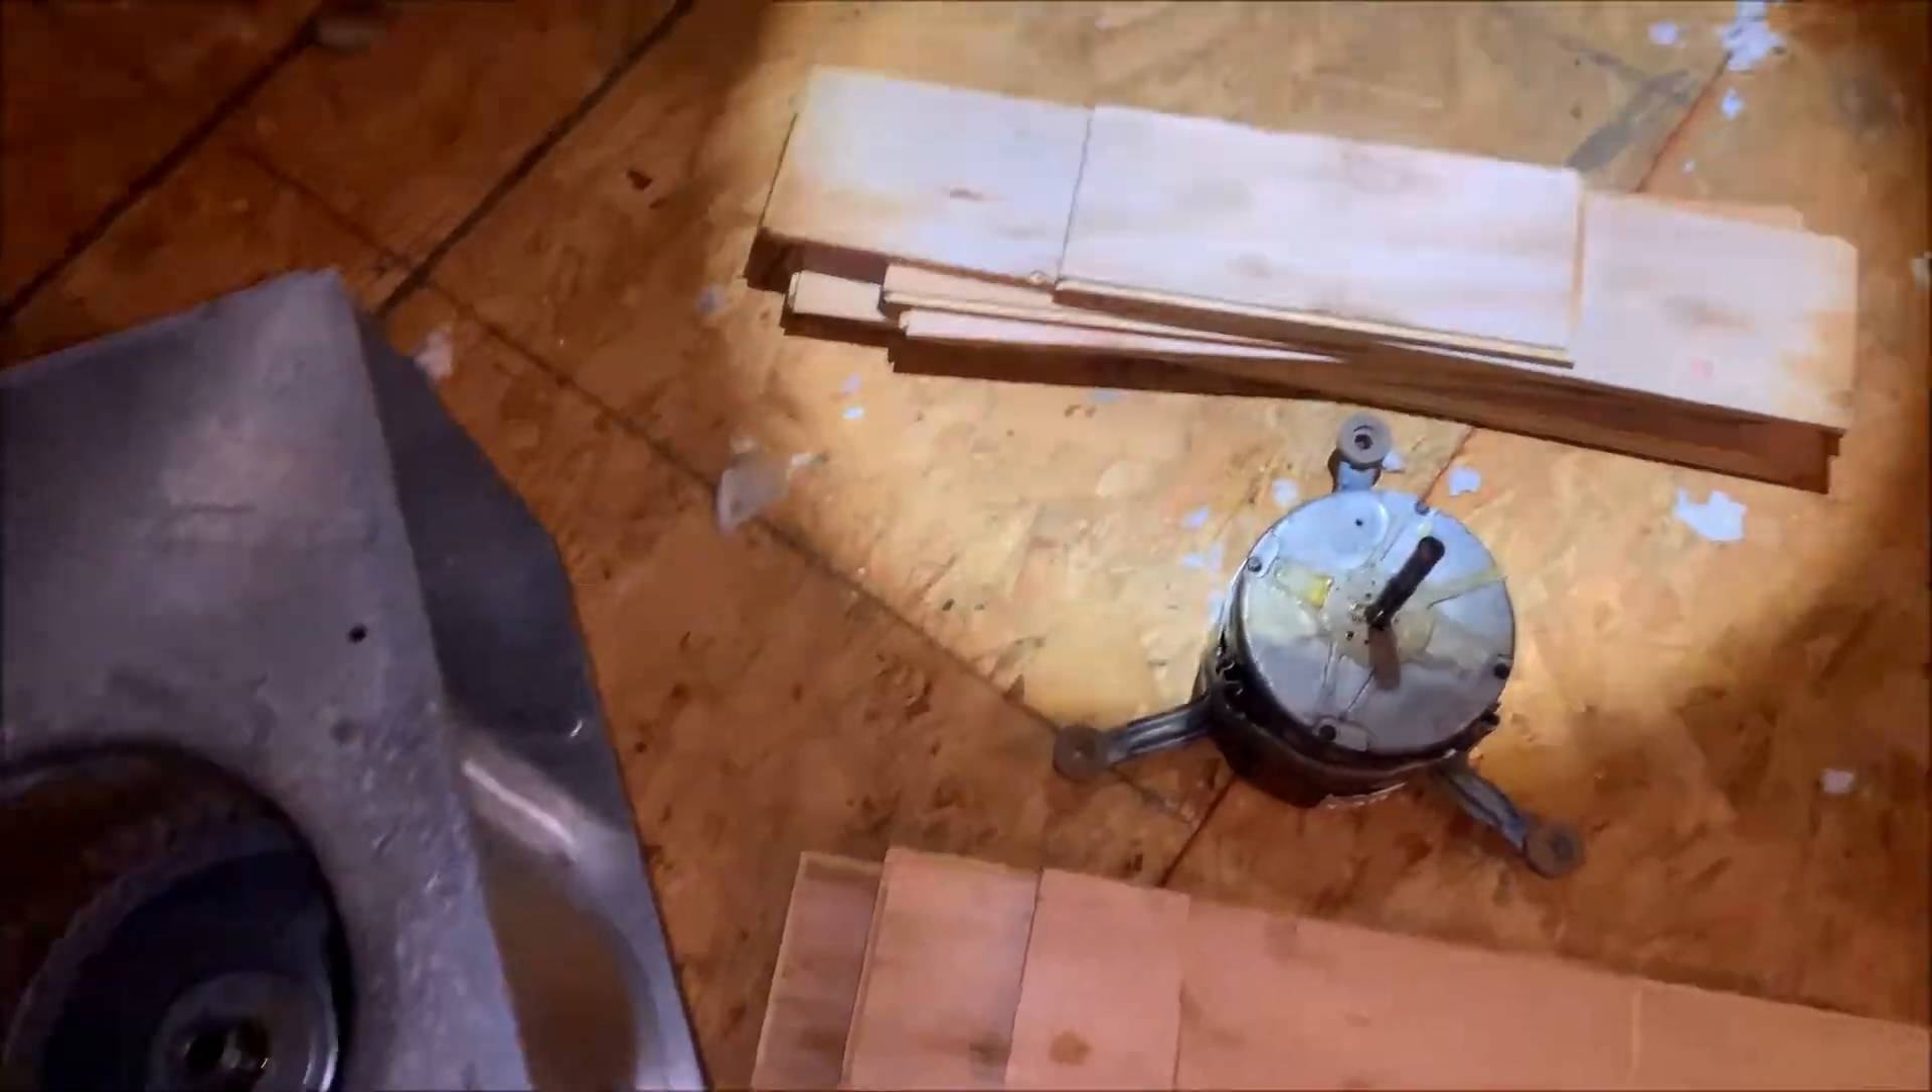I got the blower motor out.